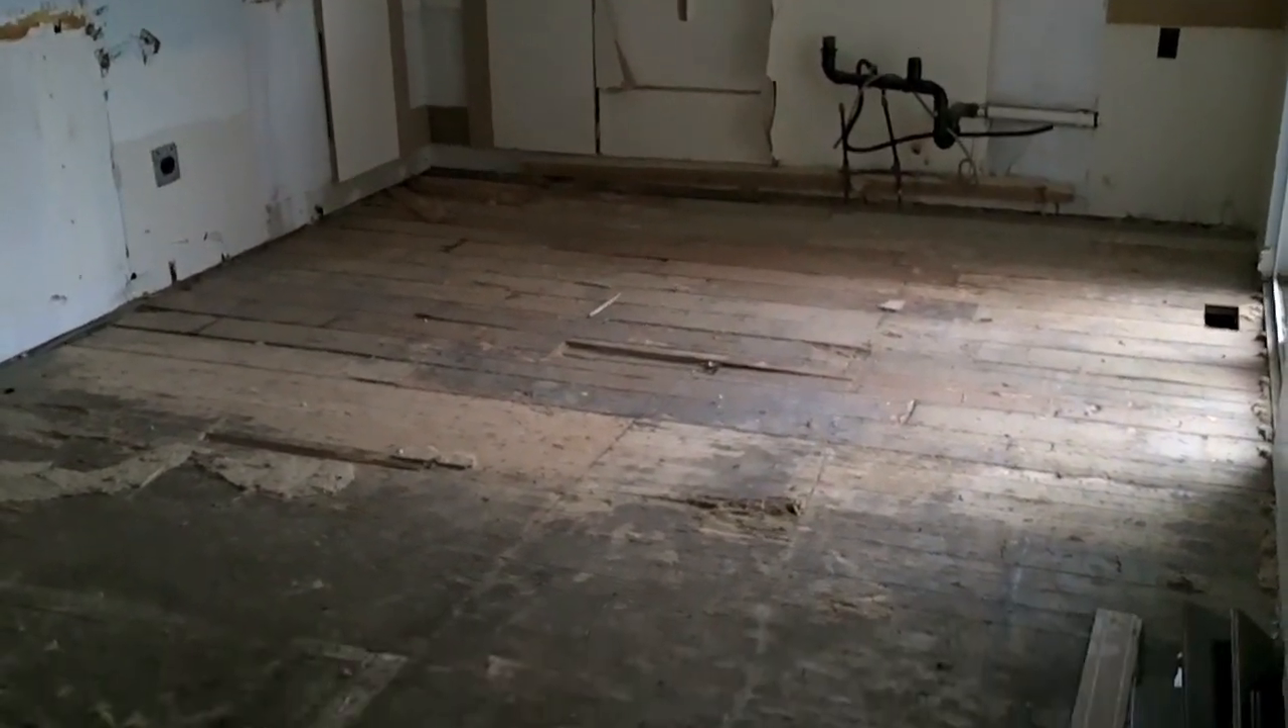There's no more cabinets in here.